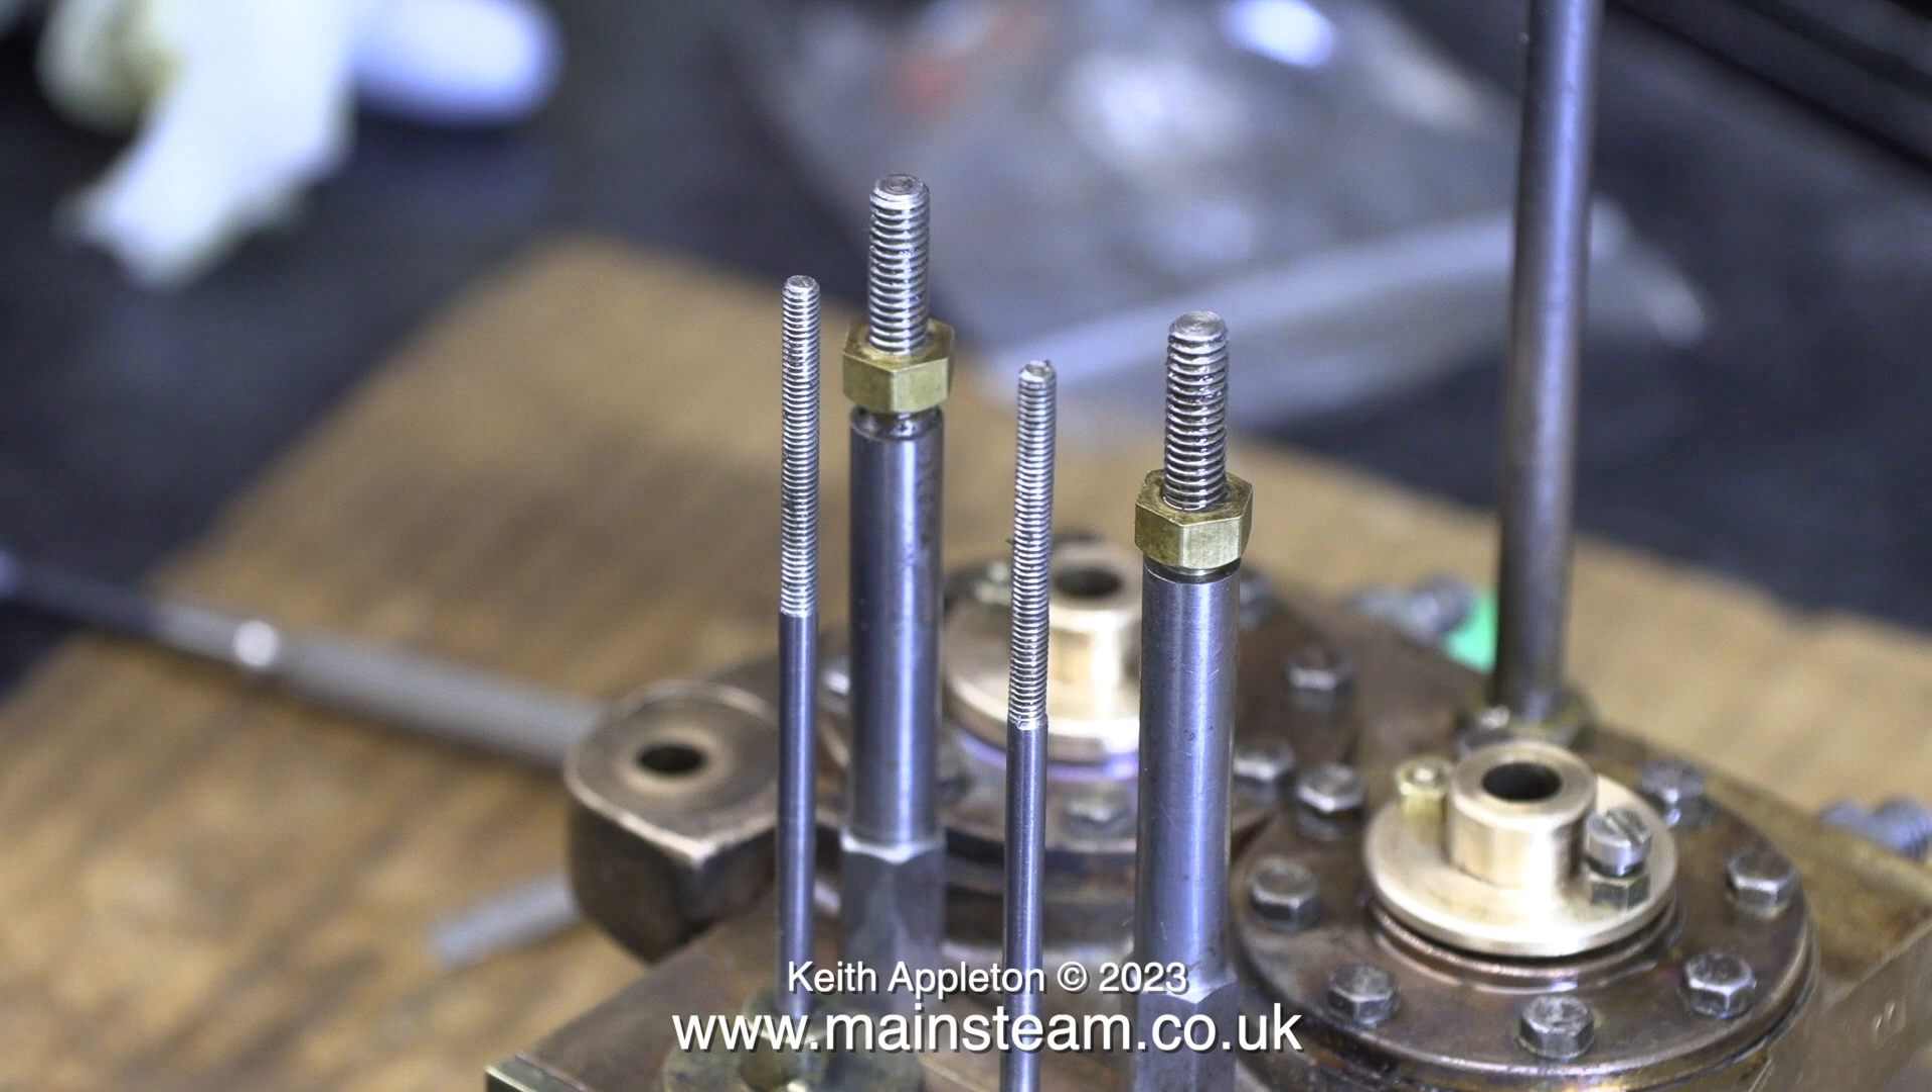Two nuts removed and two more to do.